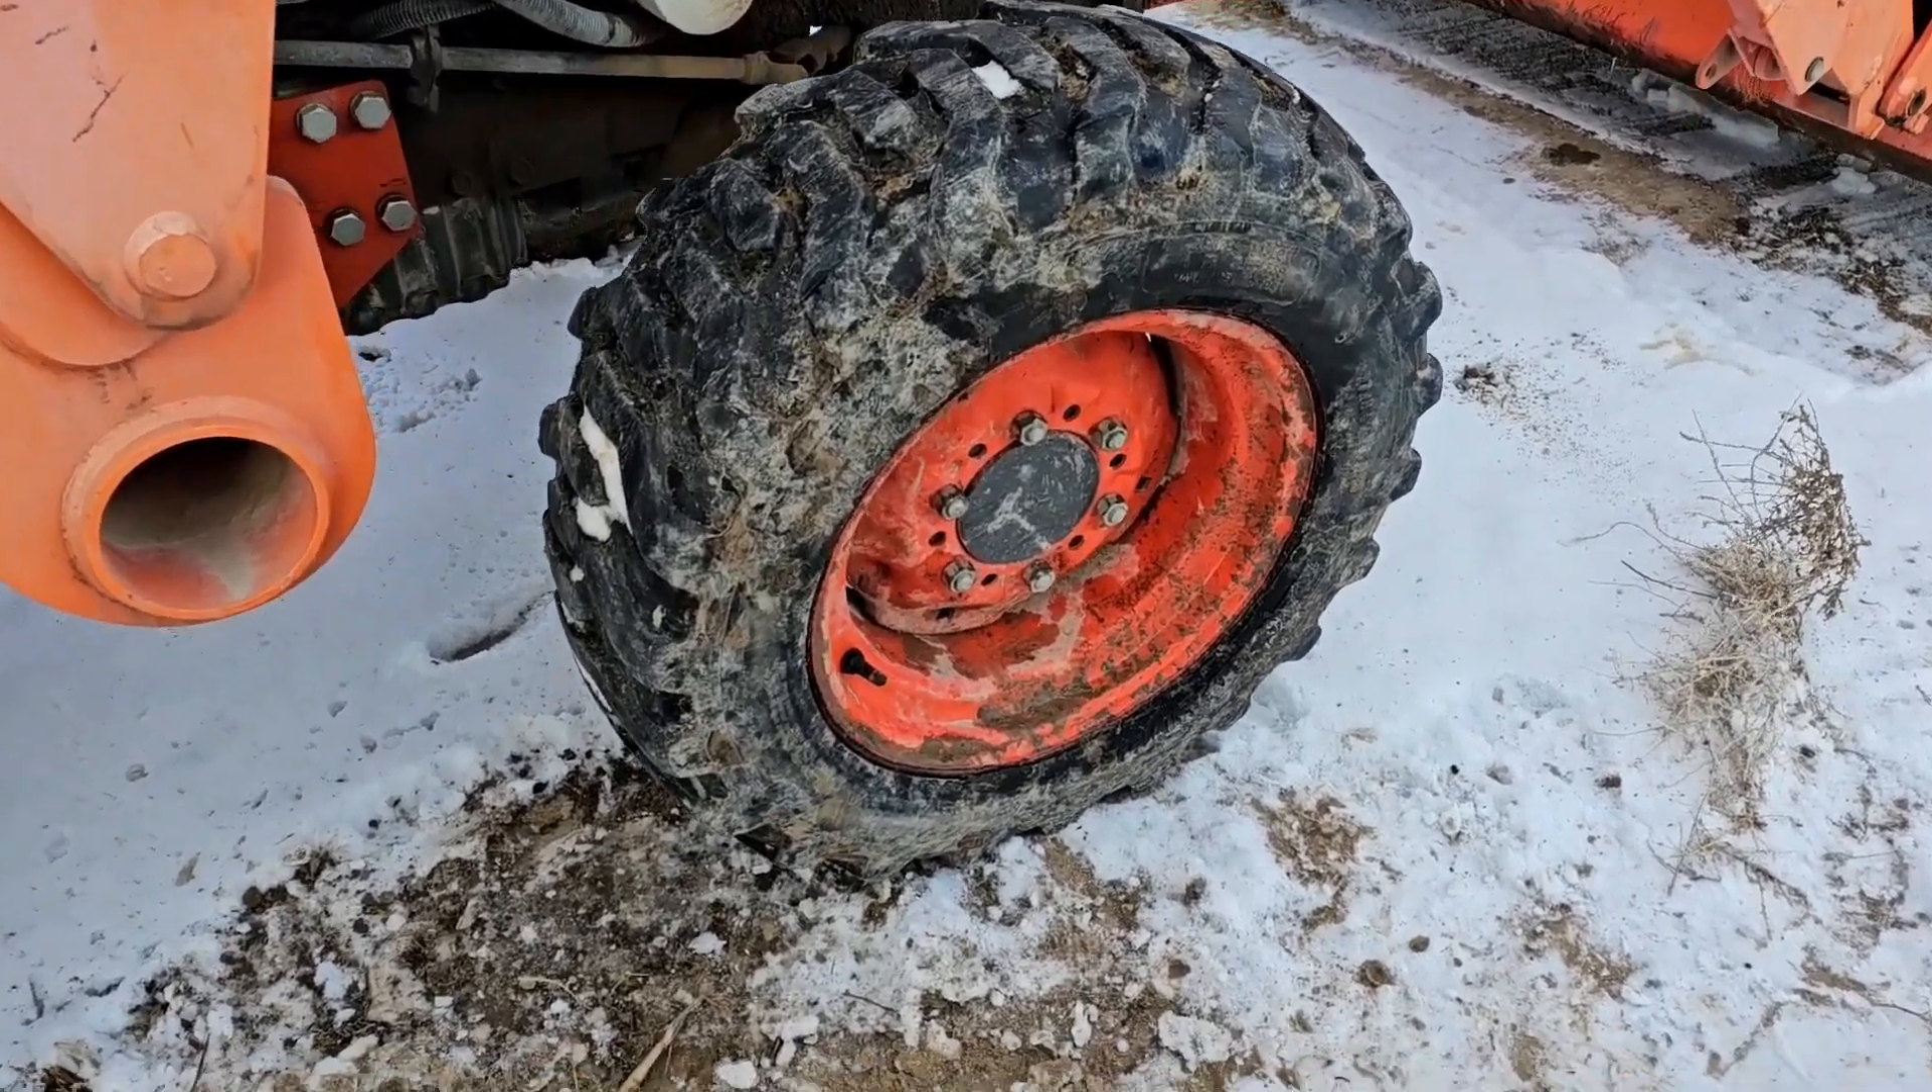The tire's back on.